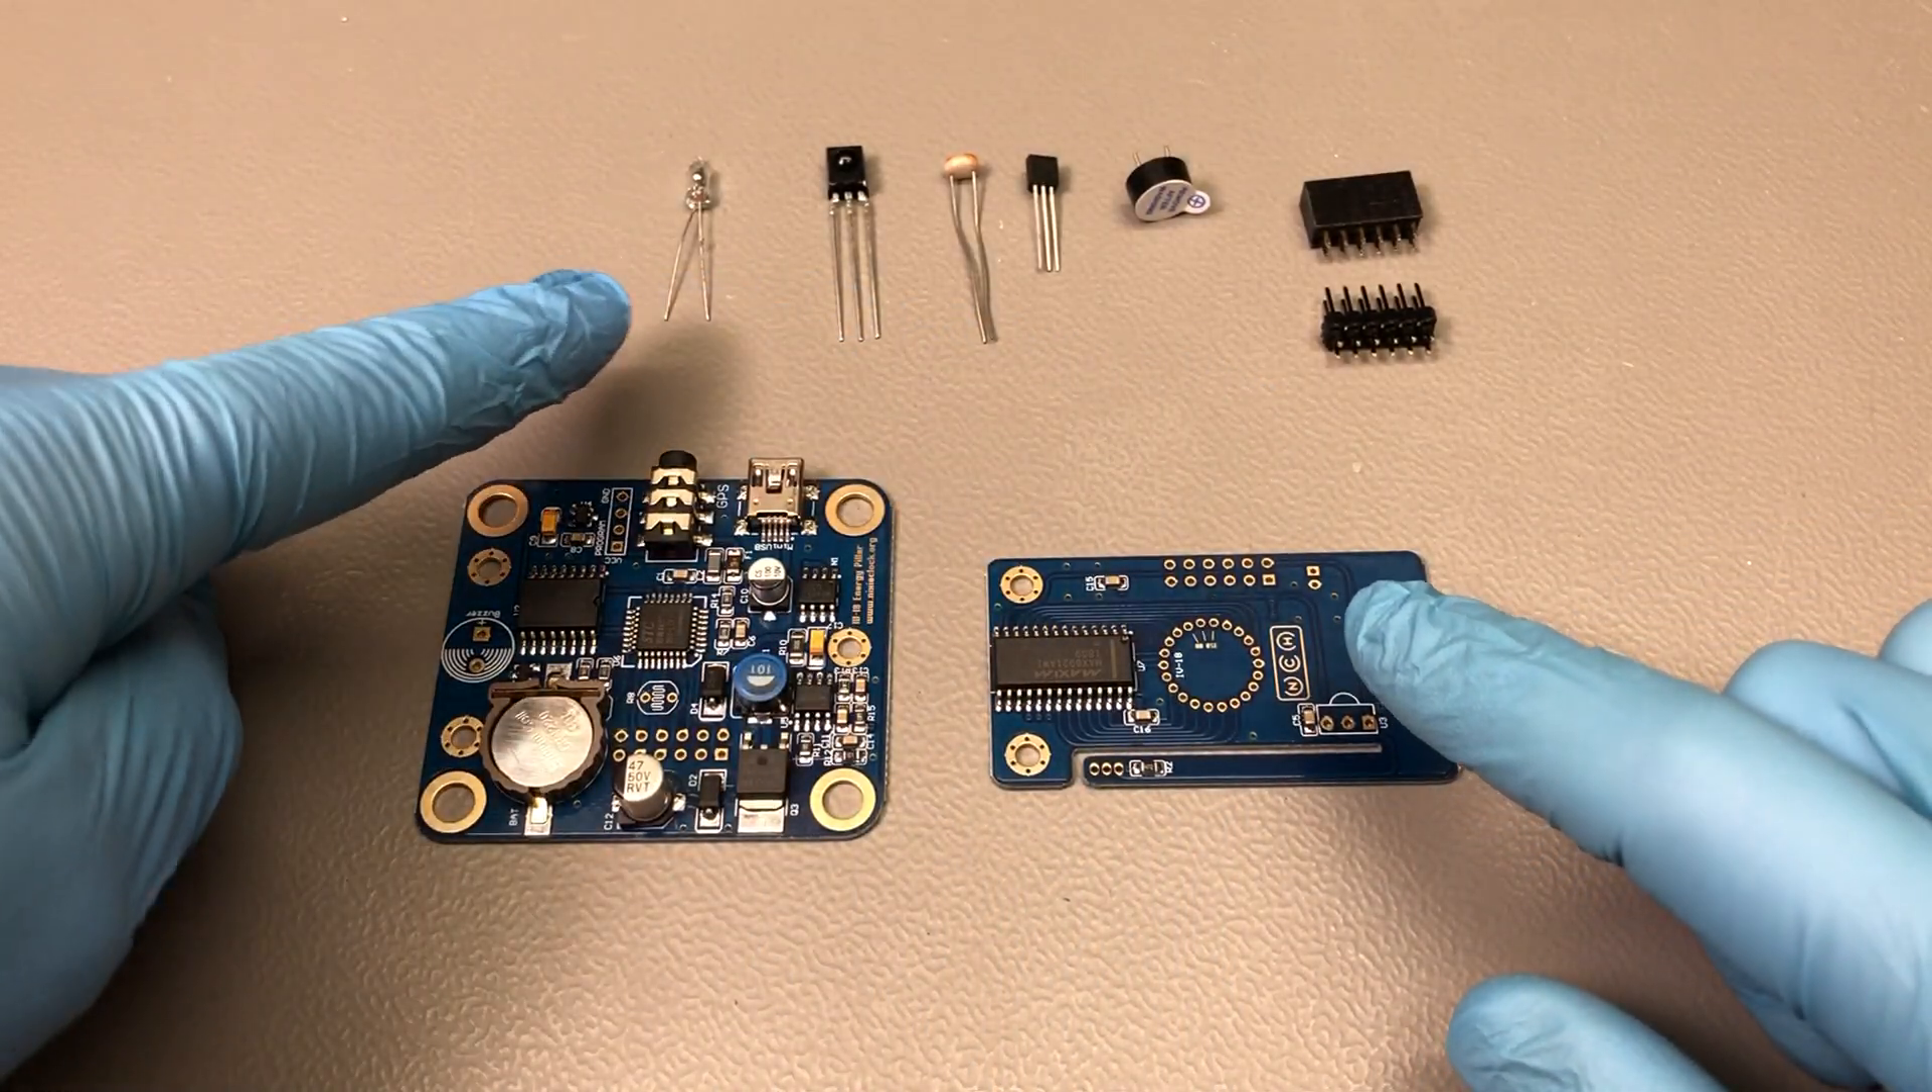All of the surface mount components have already been assembled for this kit and all we have to do is assemble these through hole components.